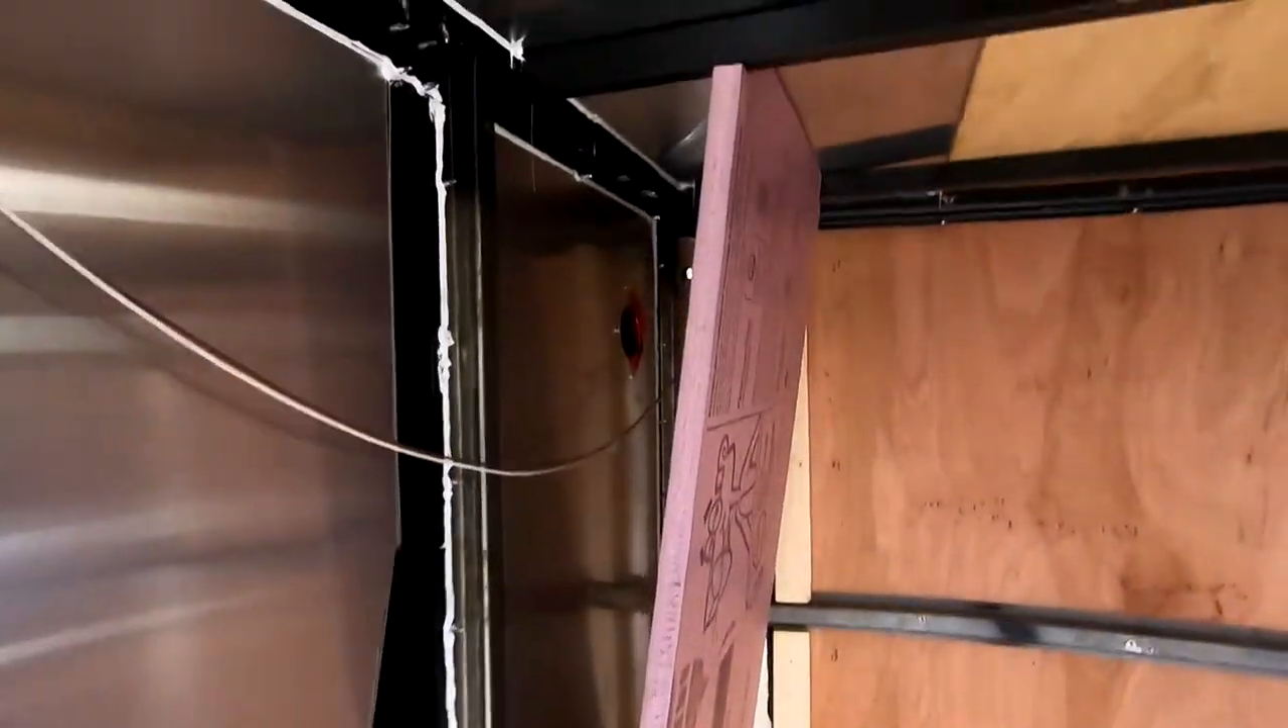You can see I'm sort of in the middle of inserting the foam on this side.